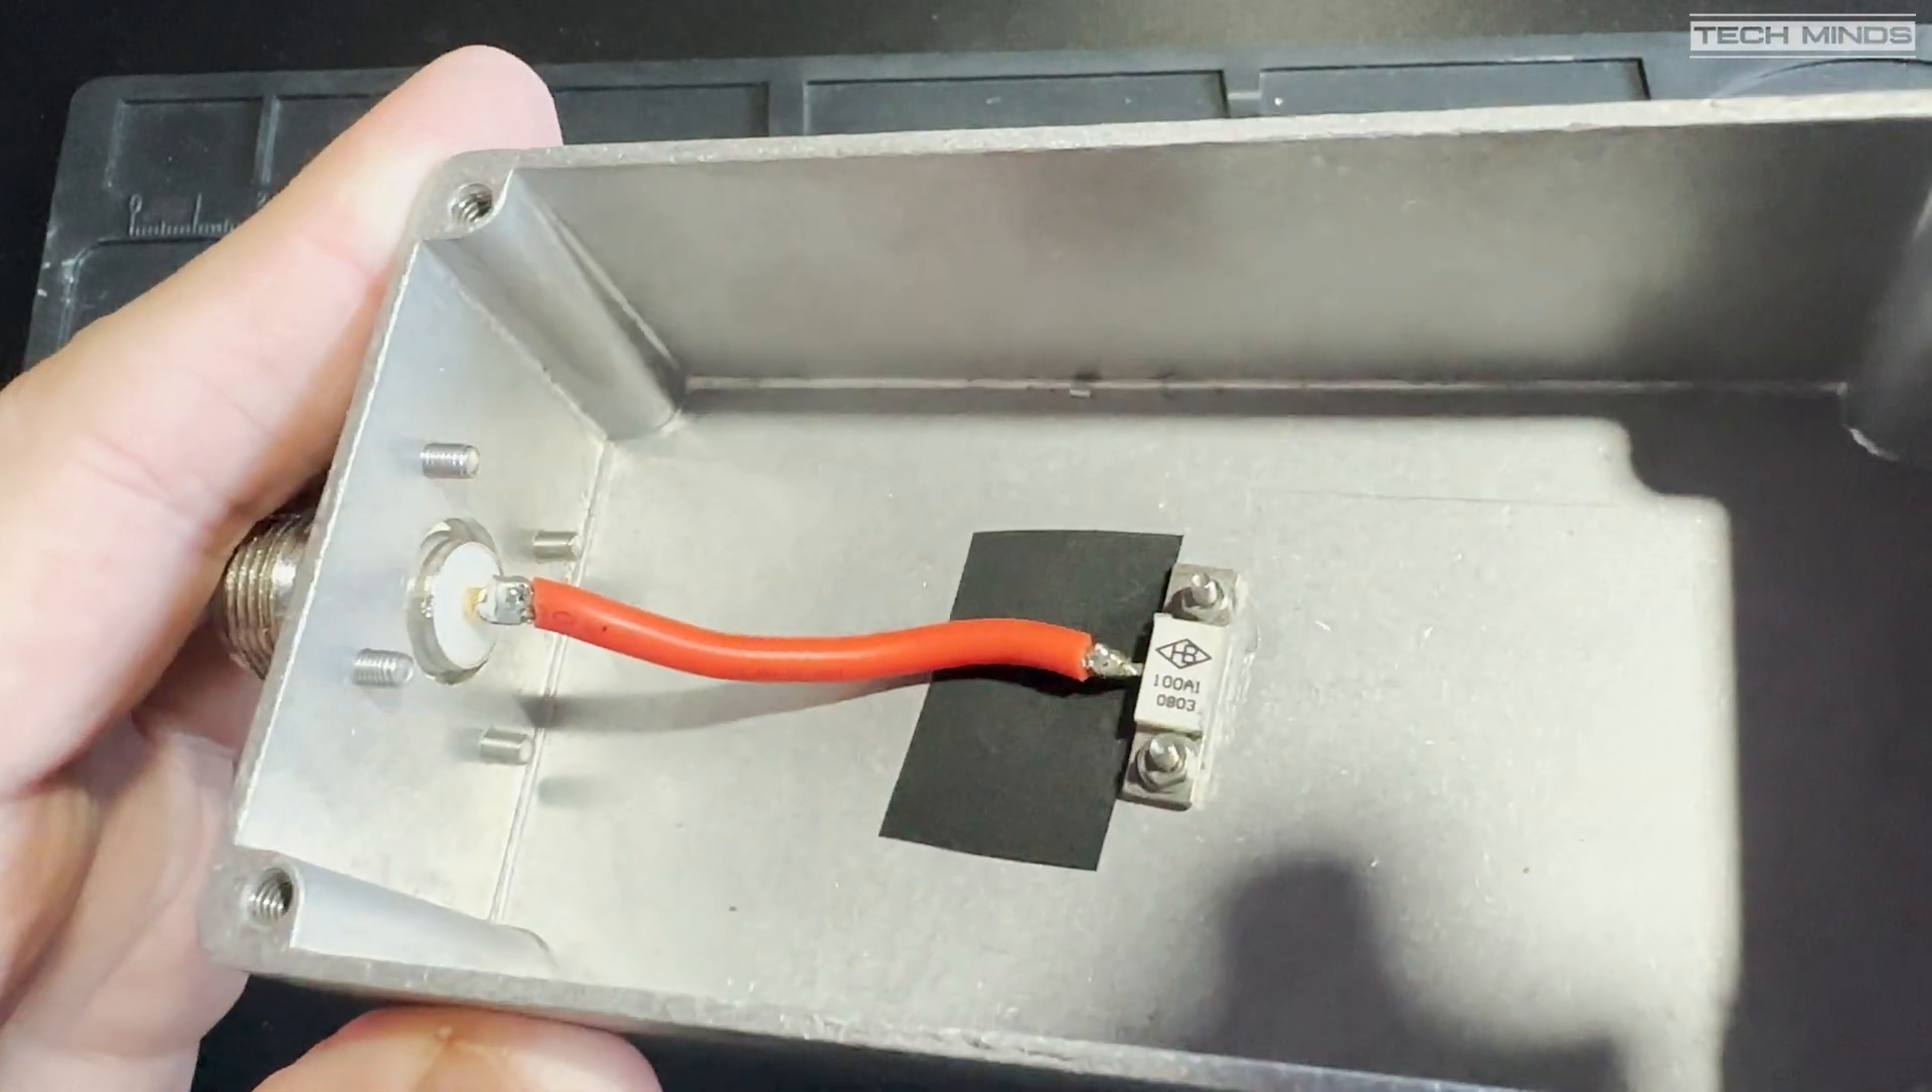Now, you may also be wondering why there's only one wire connected between the socket and the resistor.